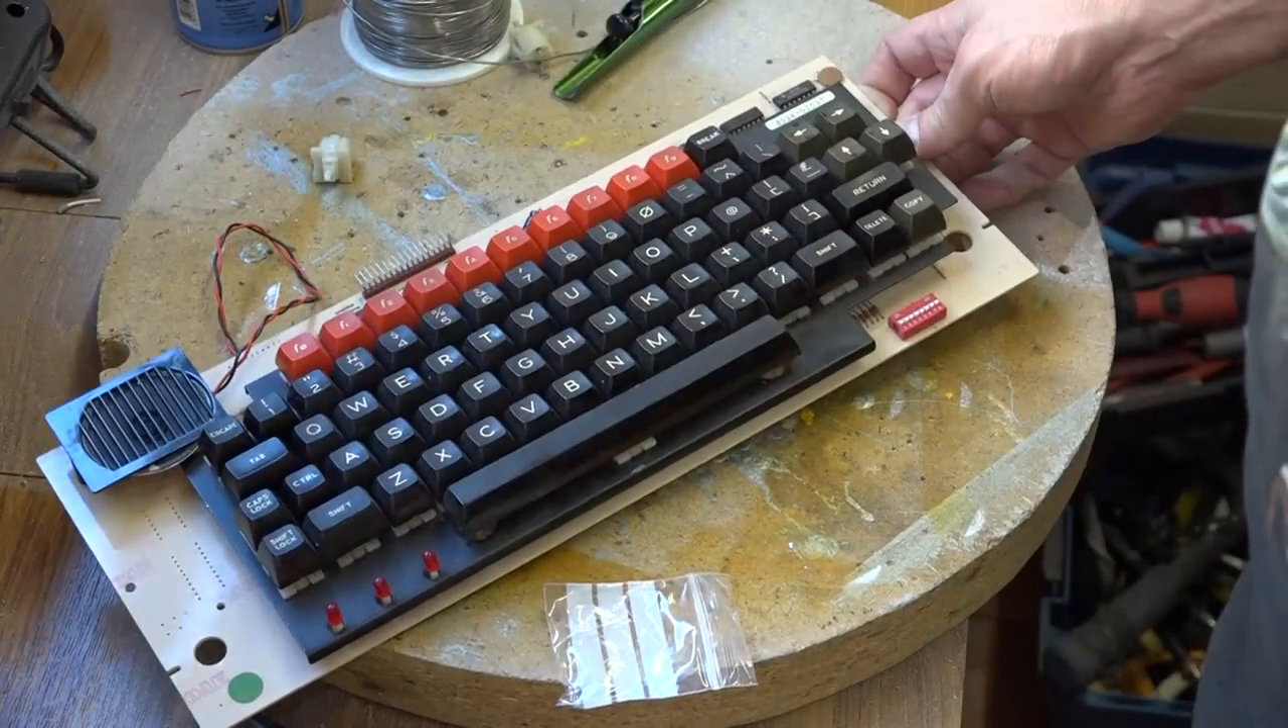Here we have our new switches in and I can now pop our keycaps on so there goes number one and this is our tab button and we now have a complete keyboard again.